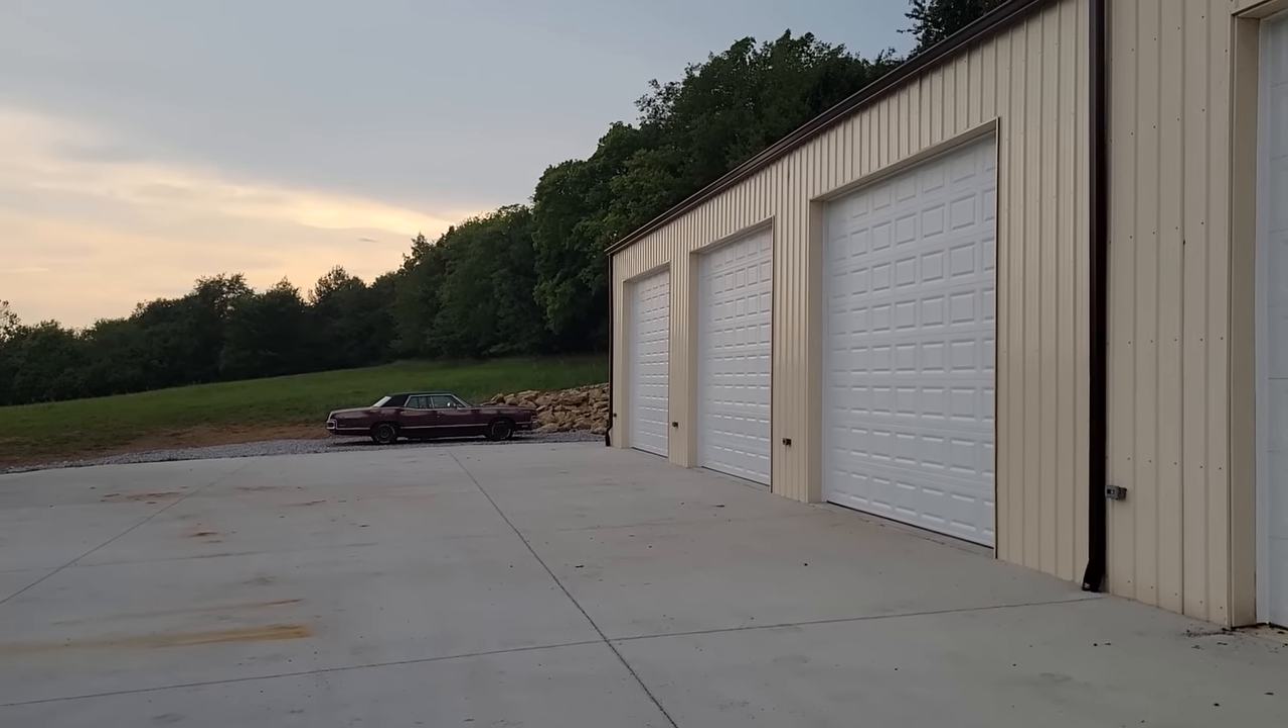There's all the new doors in now. All matching. Looking good.